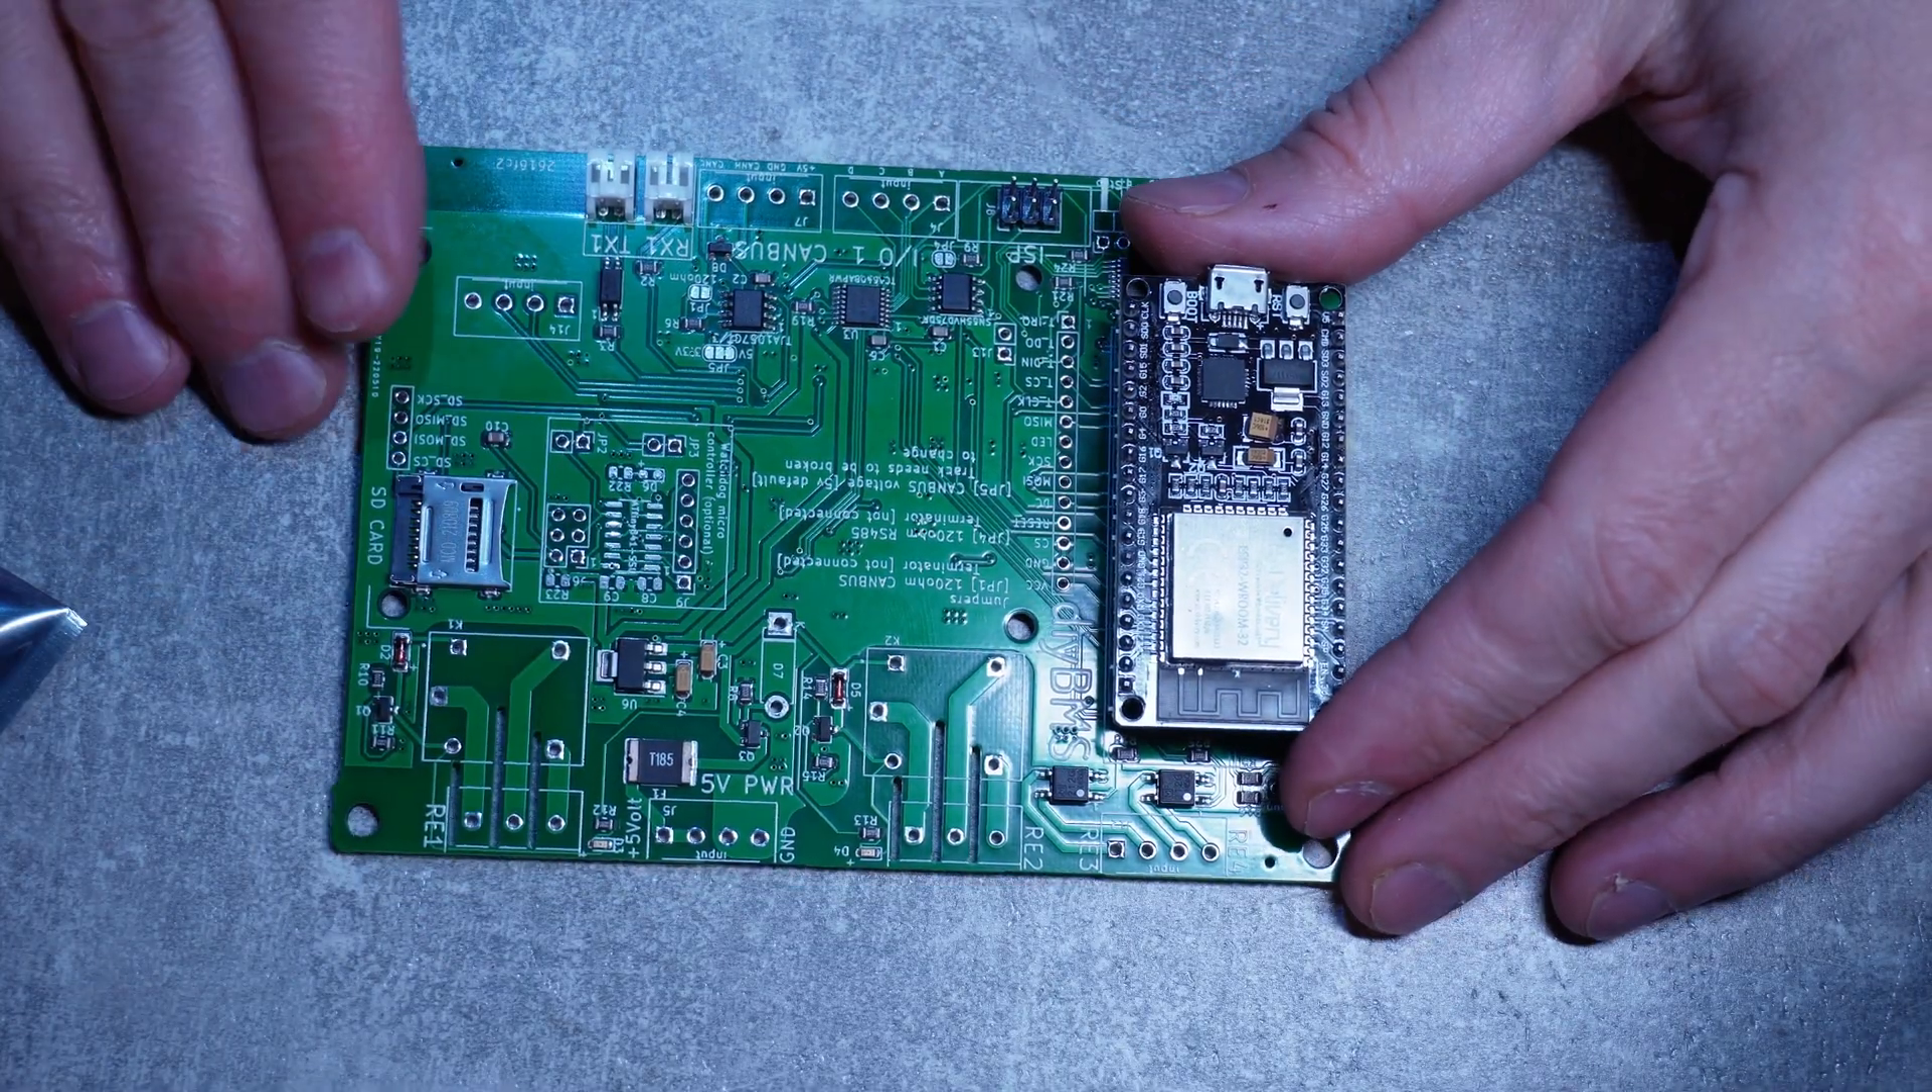I have now assembled a controller module, and this is as much as I have.